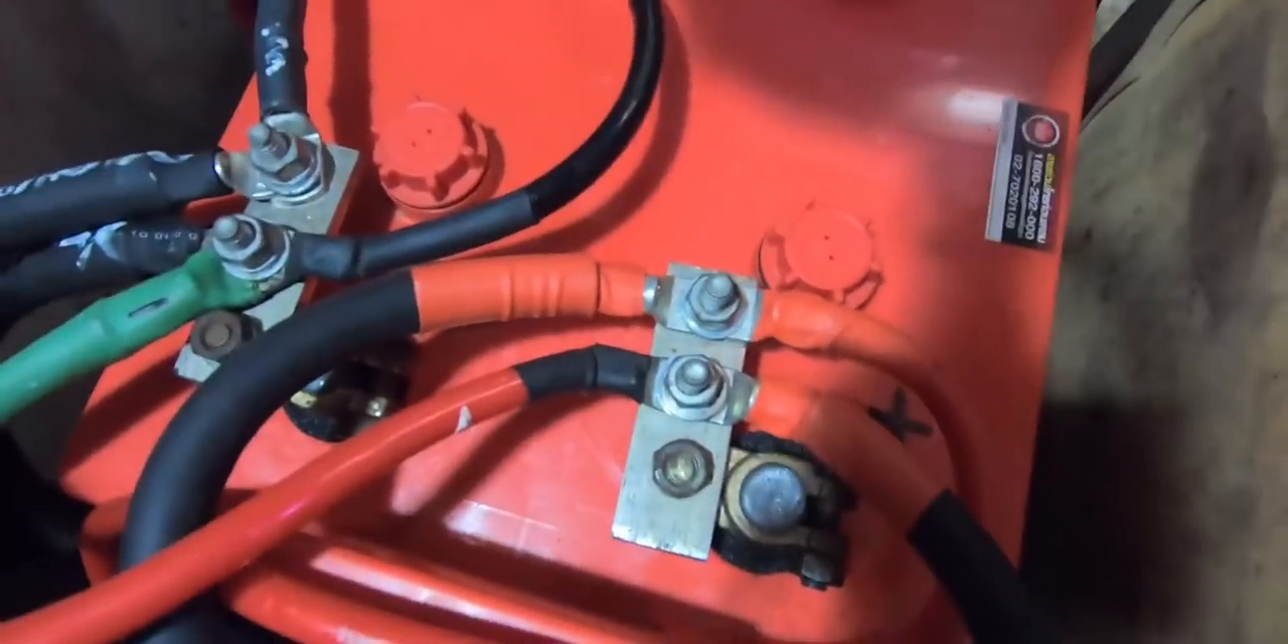So I had a spare bus bar I've just cut that and extended that off our terminal because I was pretty cramped before and I've just yeah done that for here.